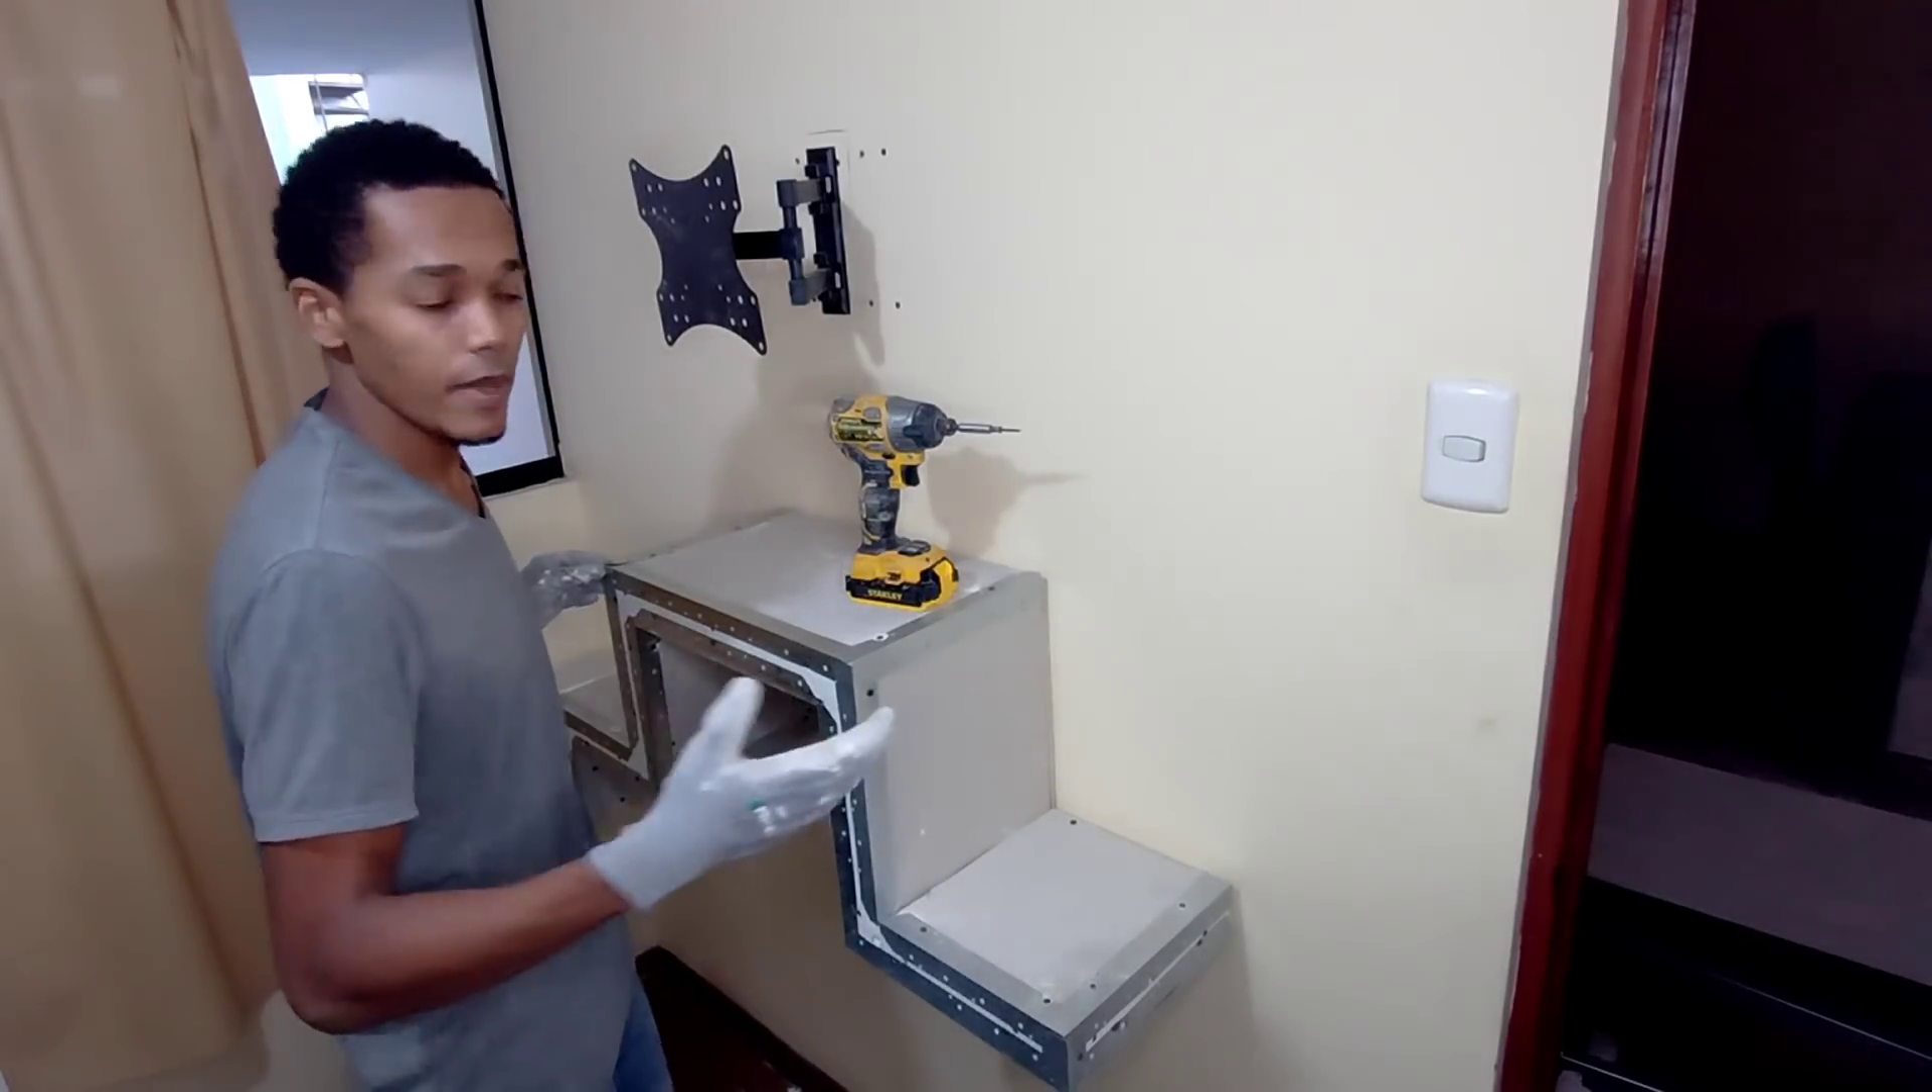Como ves amigos ya la repisa está lista Ya le instalamos todos los esquineros.